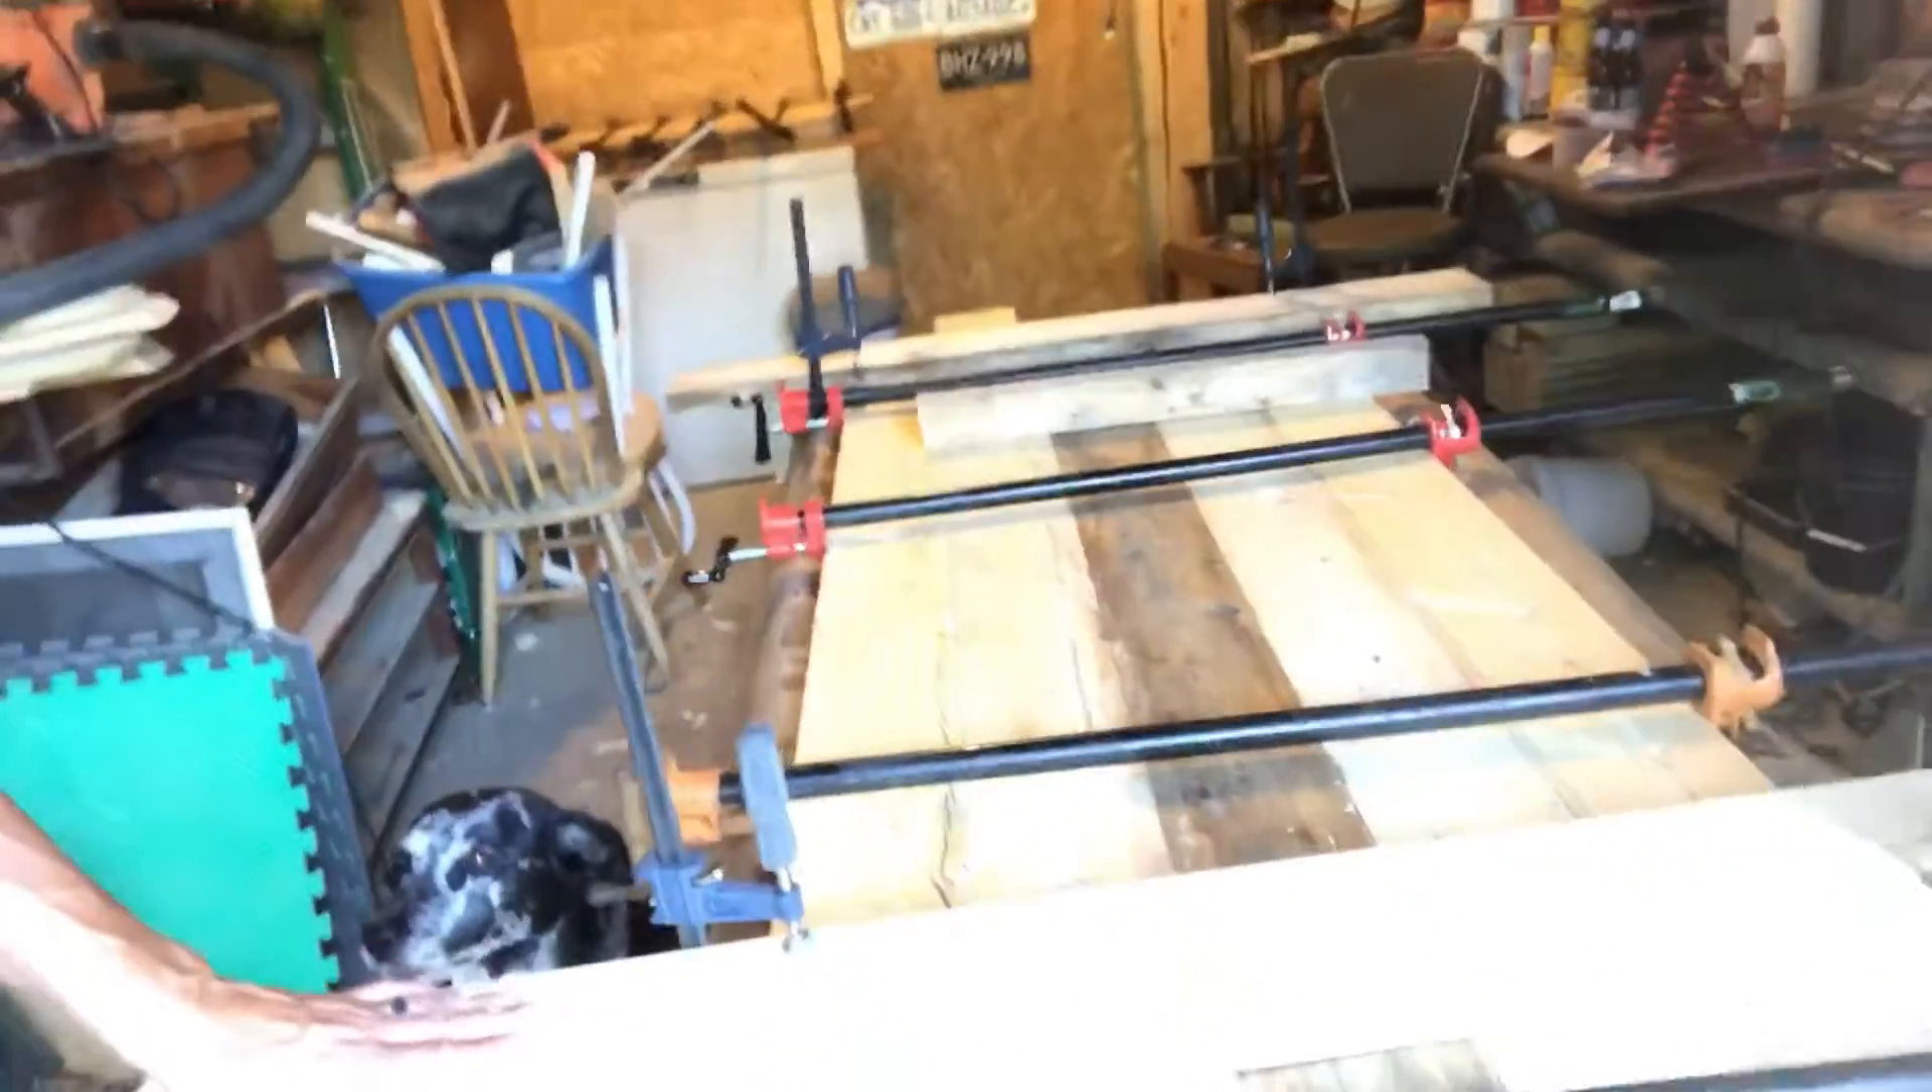So, anyway, I've got the second table all glued up.